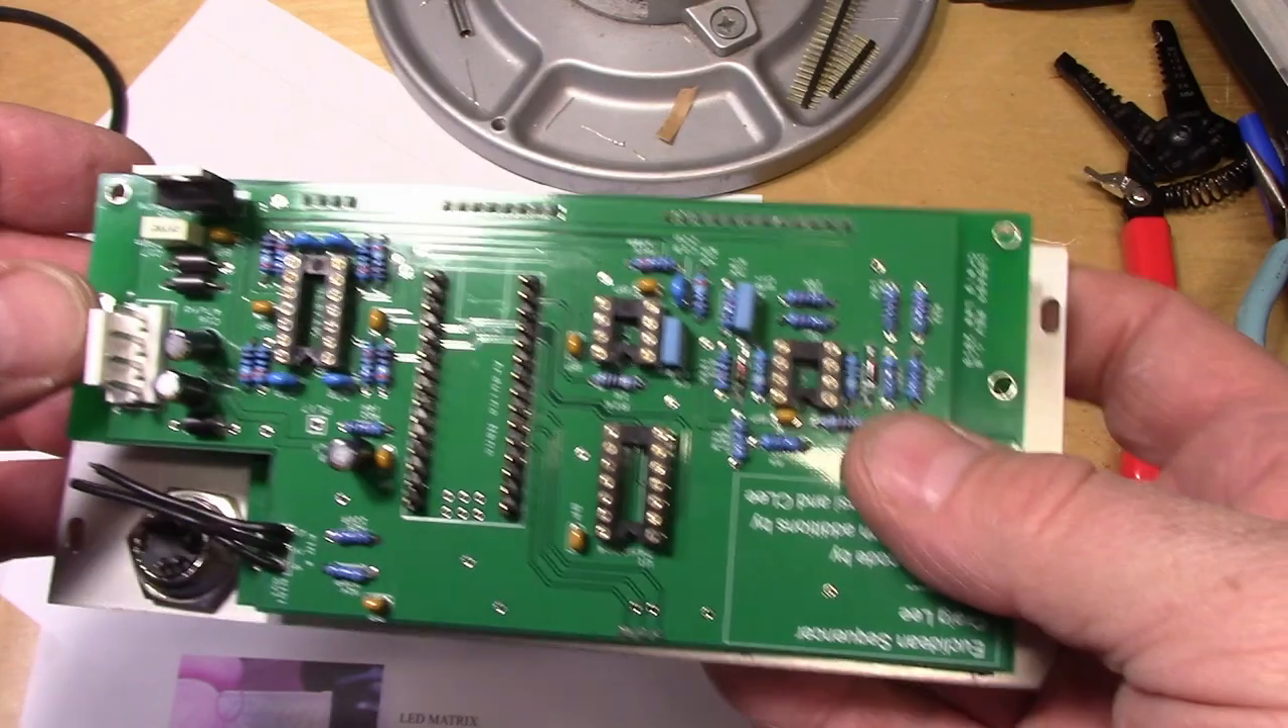Still quite a ways to go. We have to insert all of the ICs into the sockets.